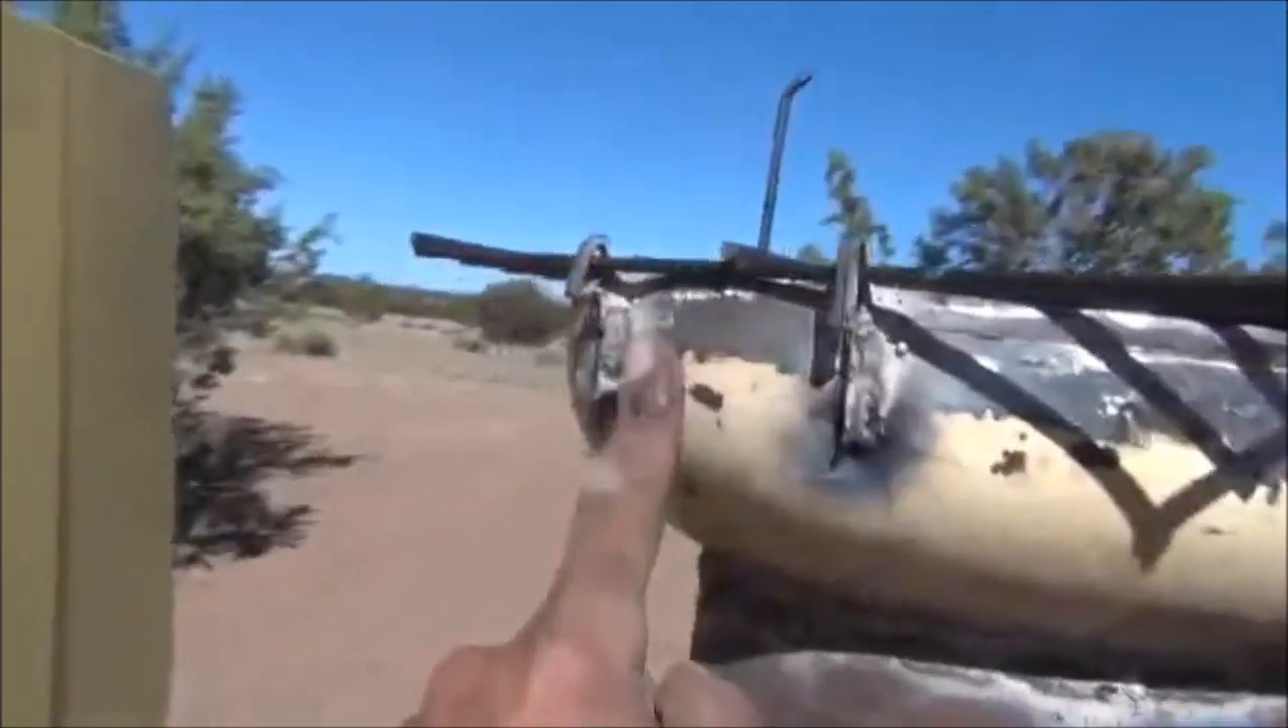I just built a couple hooked hinges over here on the back welded them on as you can see. Just holds the screen in place.